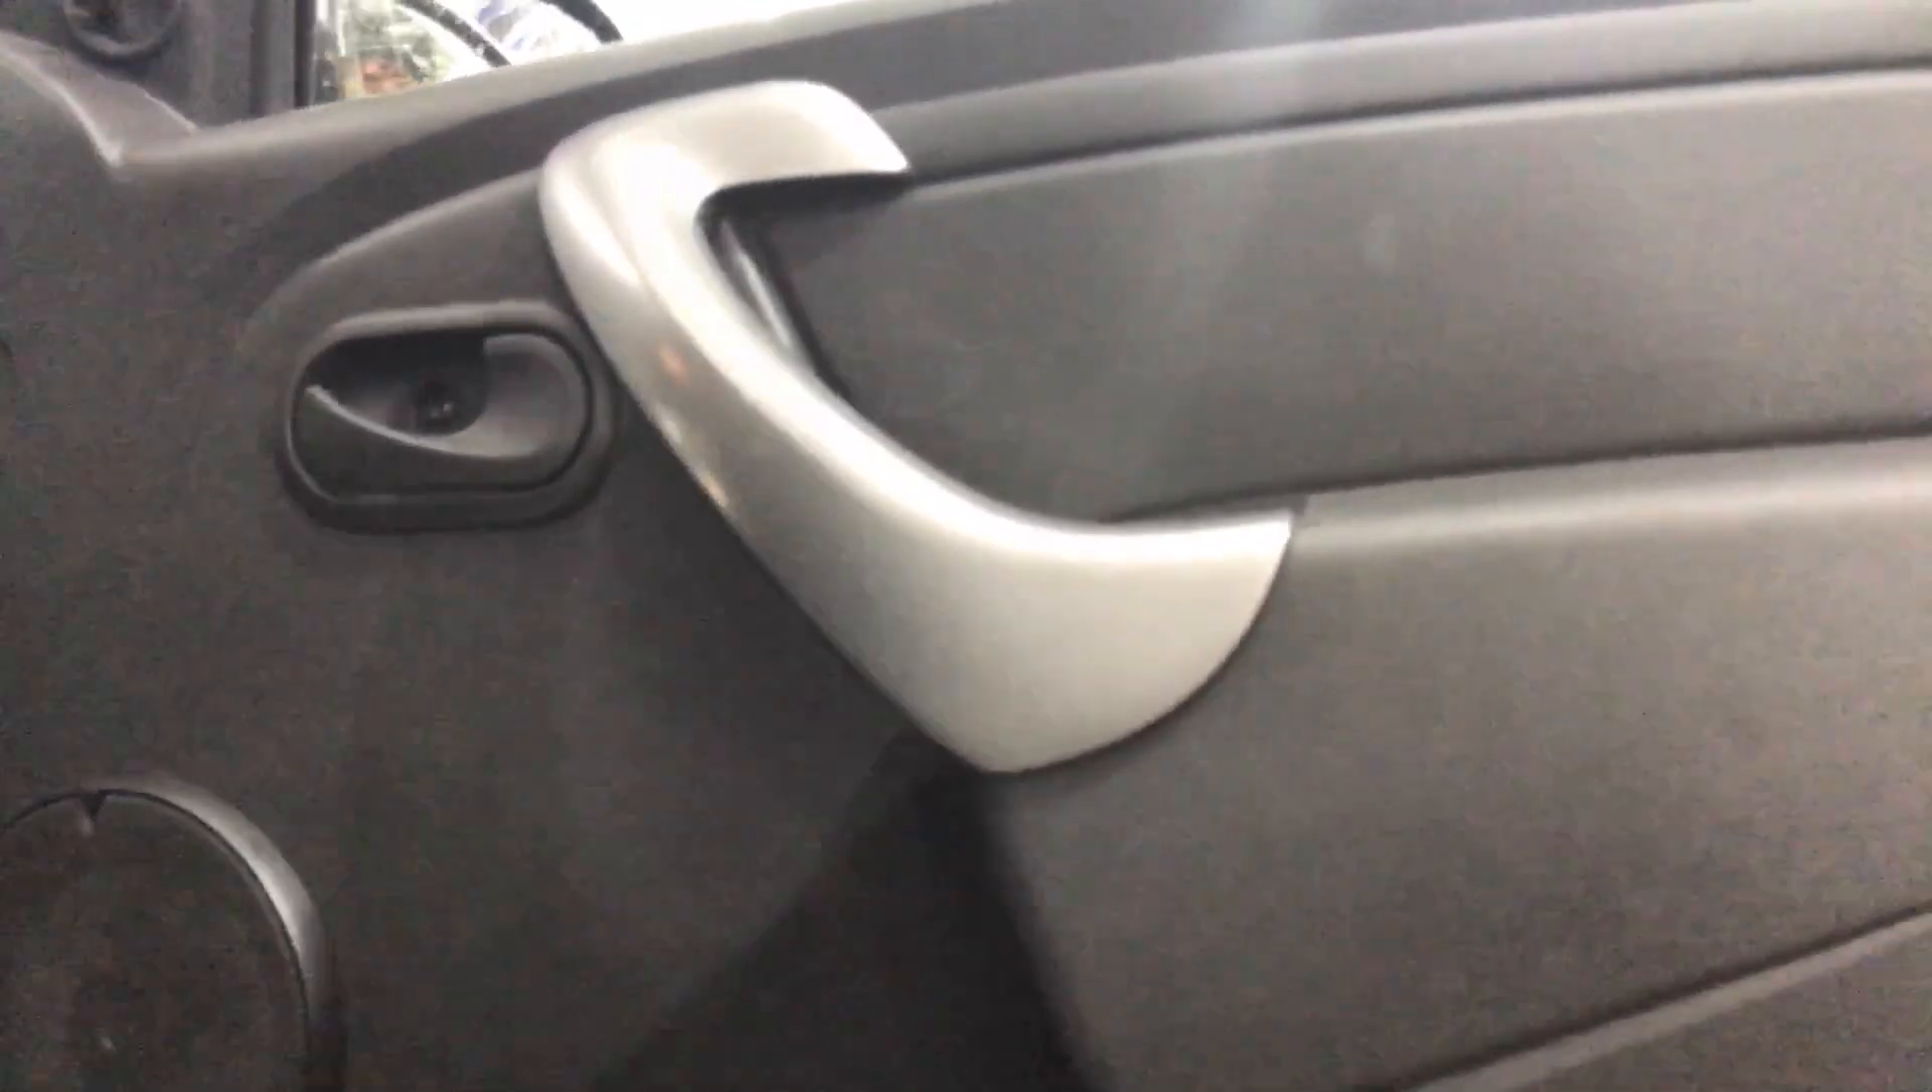Все, собрали двери, поставили на место обшивки.